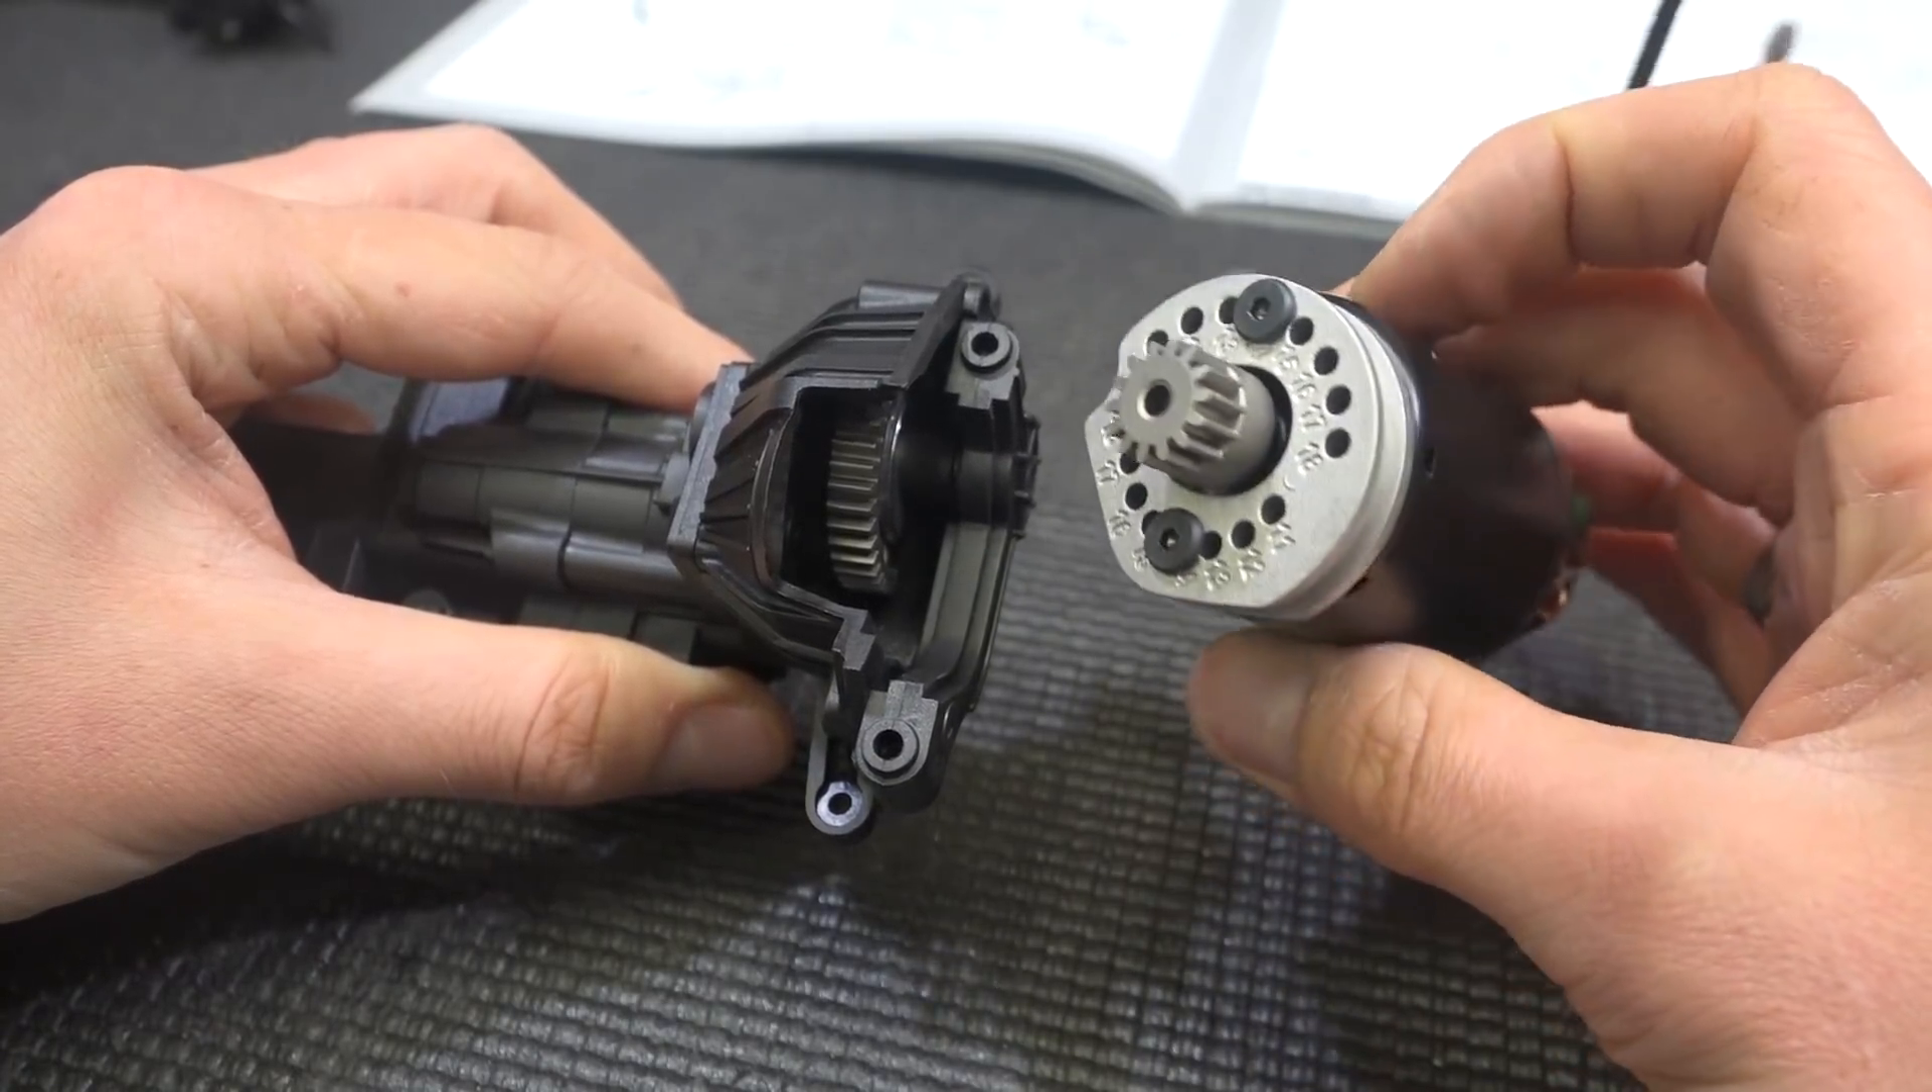Мотор установили на мотораму. Прикрутили пиньон.